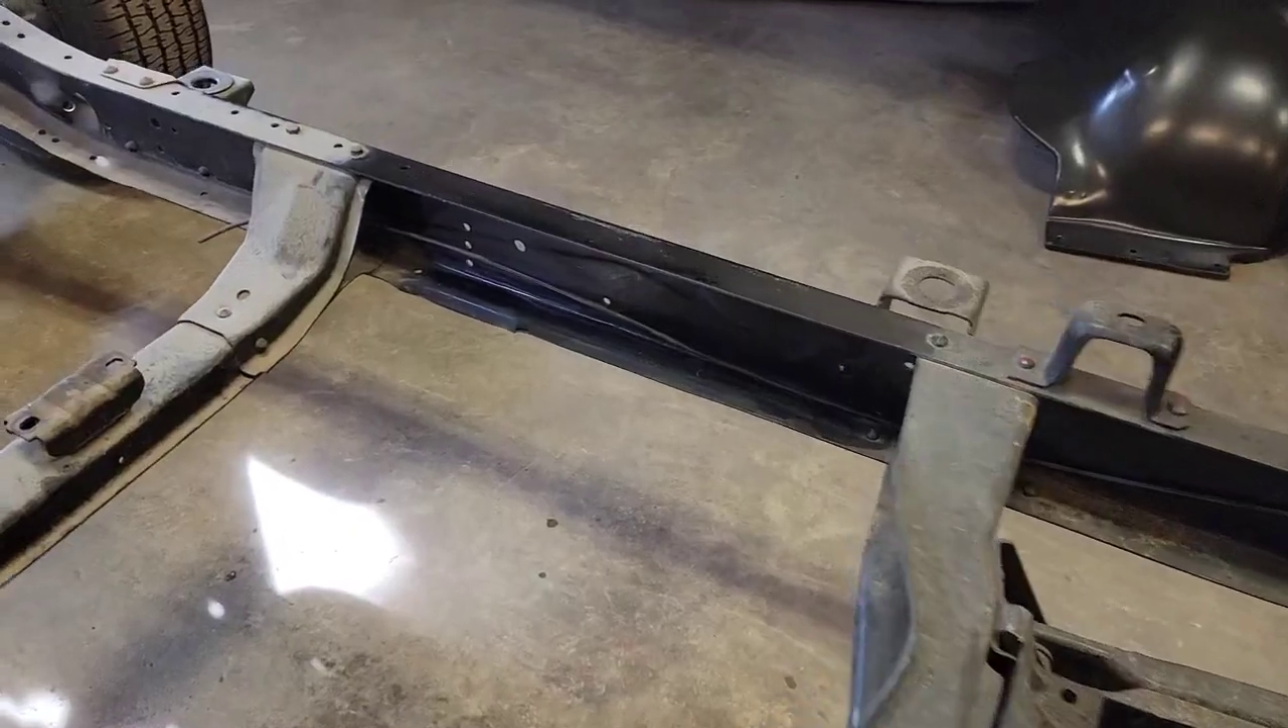We also still have this brake line here that Dawson's going to remove.